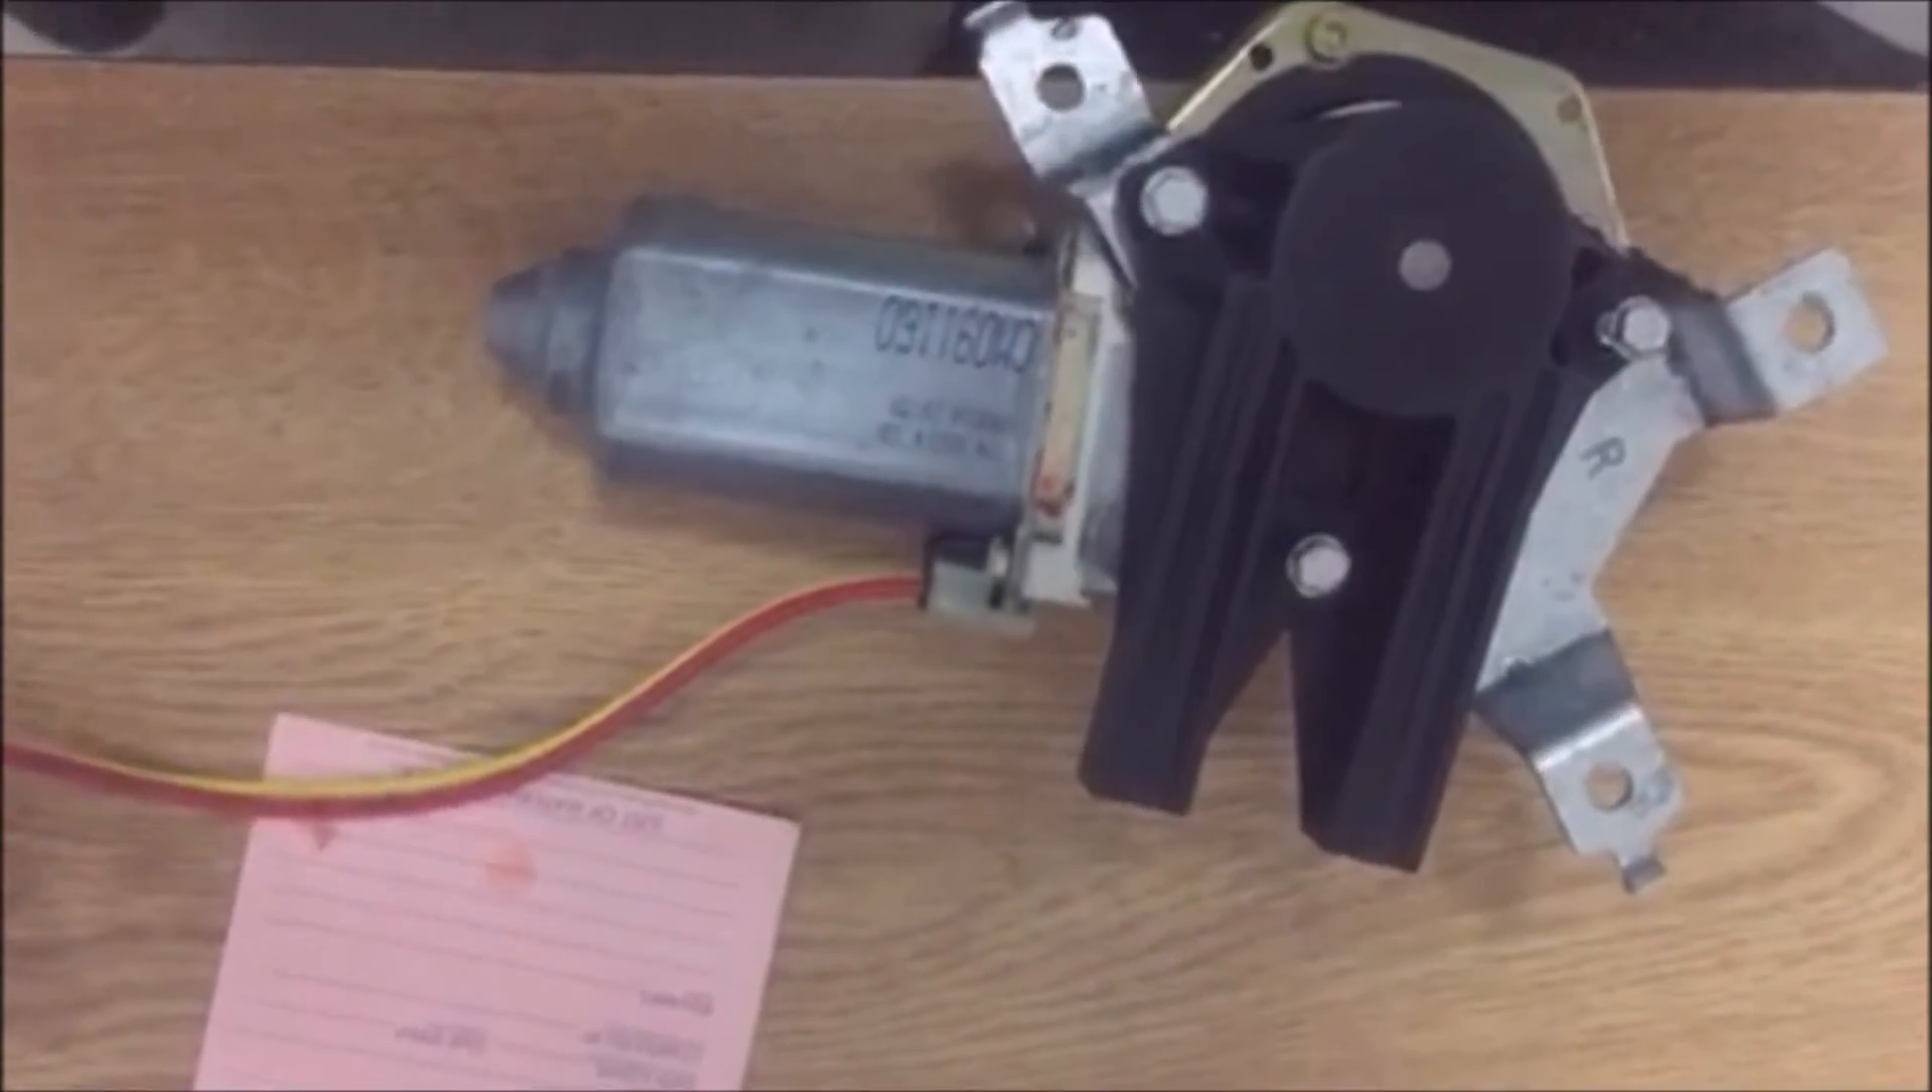And here's the motor once it's actually been removed.